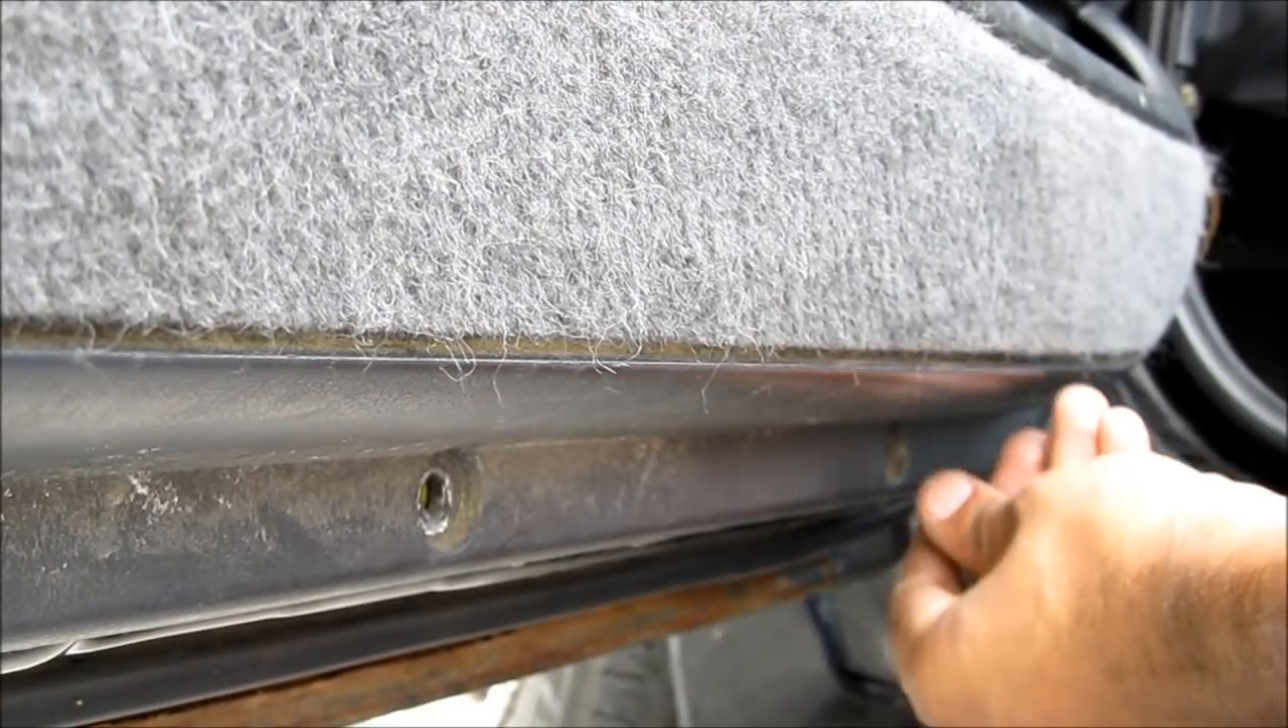Two more screws to replace at the bottom.